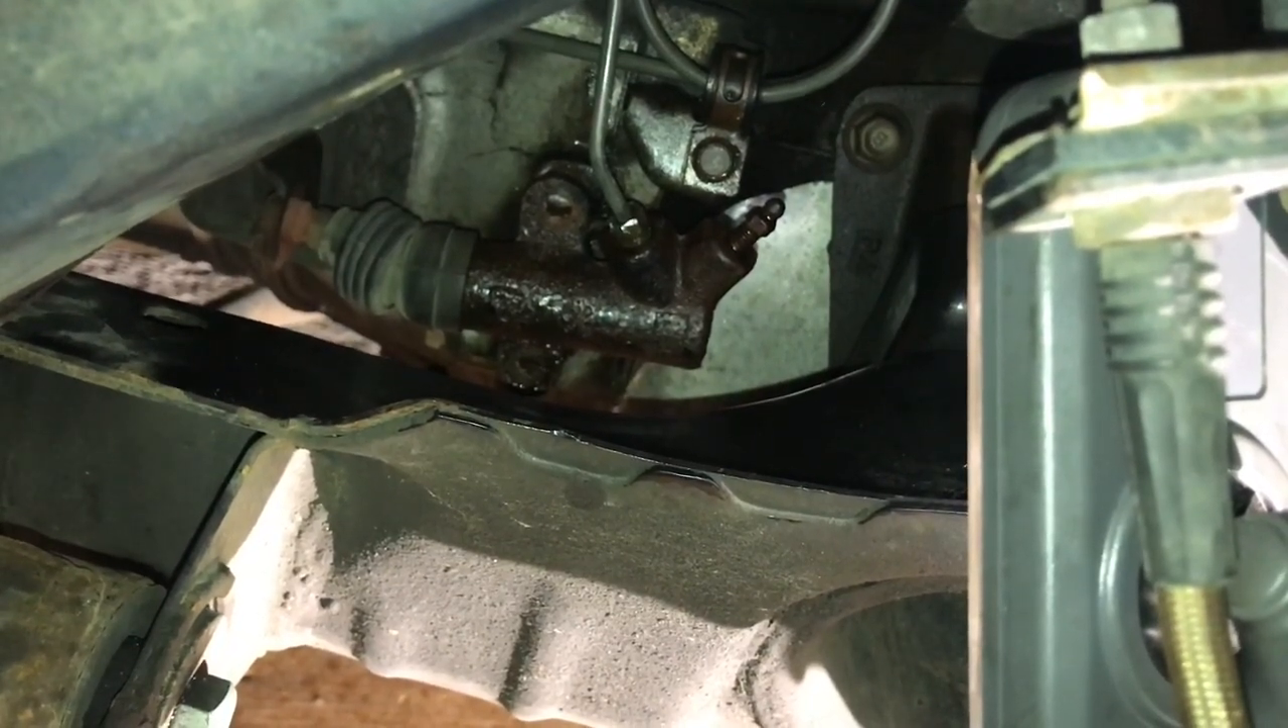So far I've been unsuccessful in getting the hard line unscrewed from the slave cylinder itself.